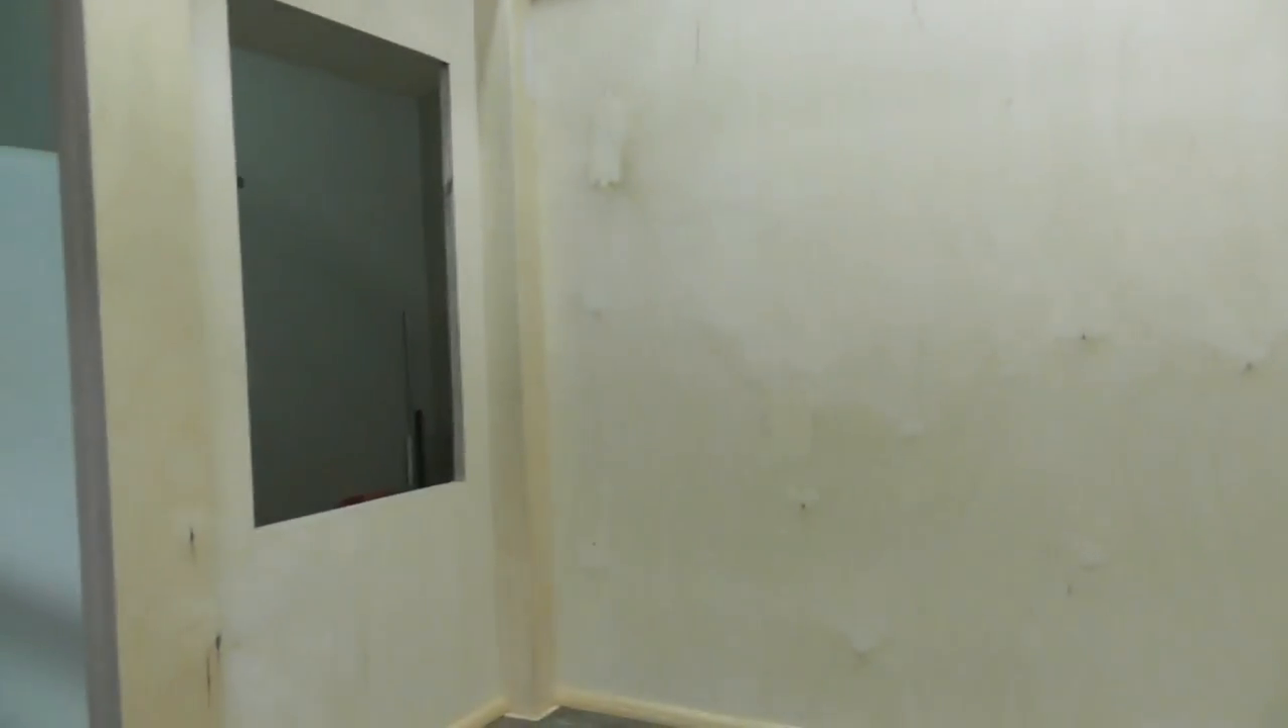I did not put the windows in yet or build them because if anything didn't fit here it'd be difficult for me to cut them to fit but it's looking pretty good.